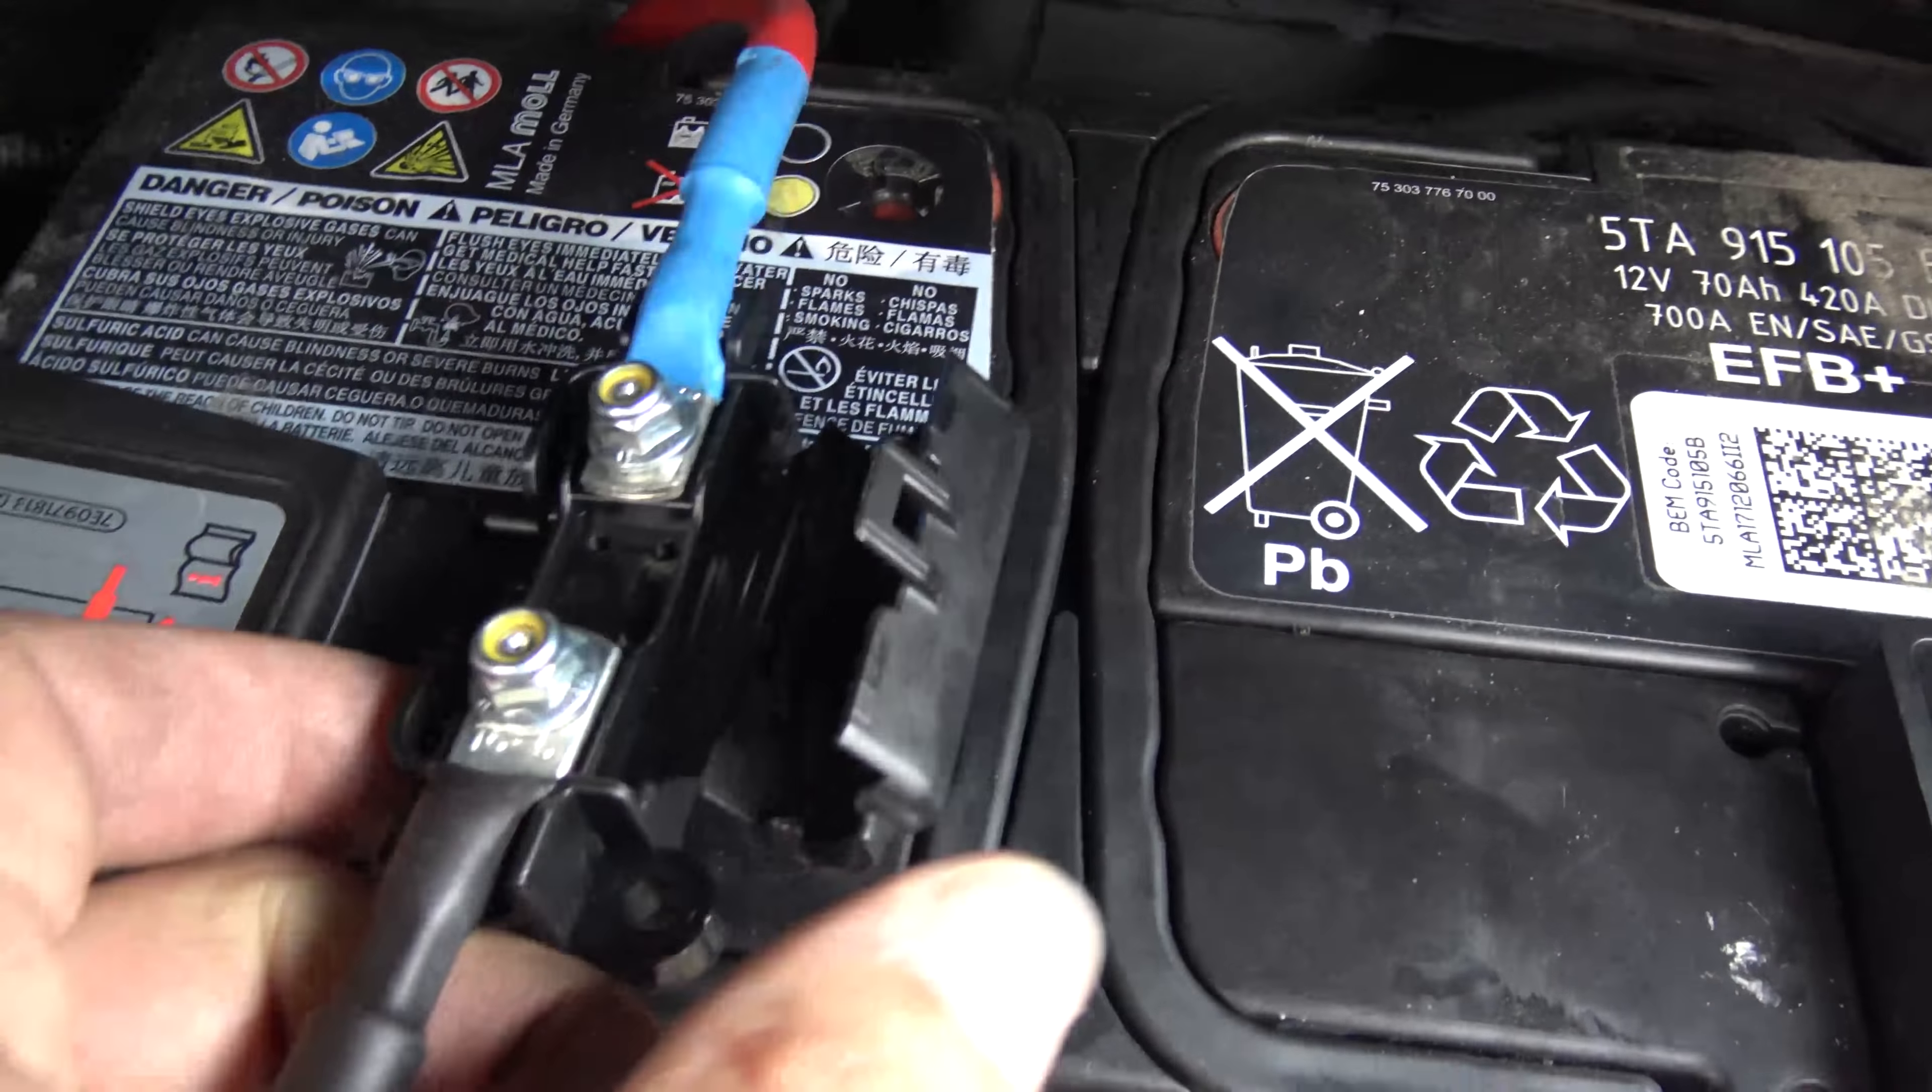There is the fuse holder with no fuse in it at the moment.